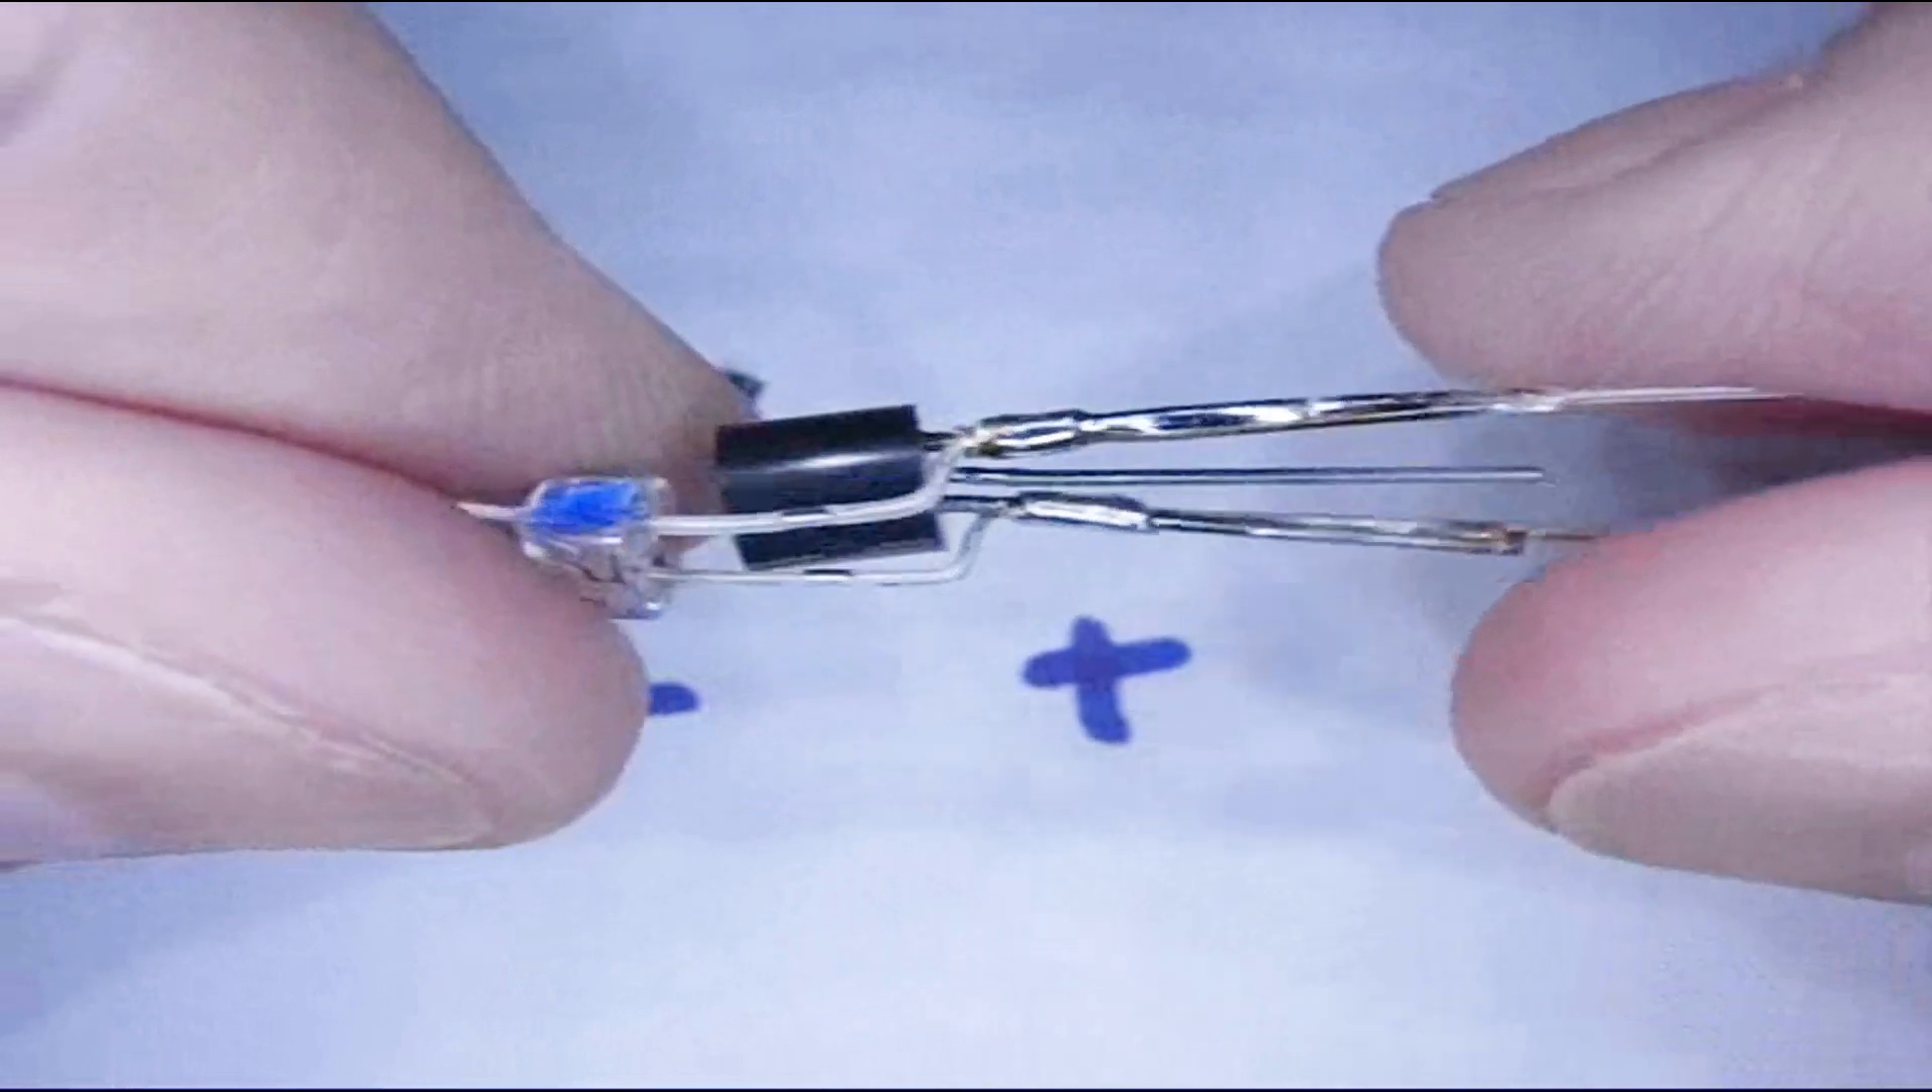I've wrapped the pieces together so that they don't come apart when I do some more soldering down here.